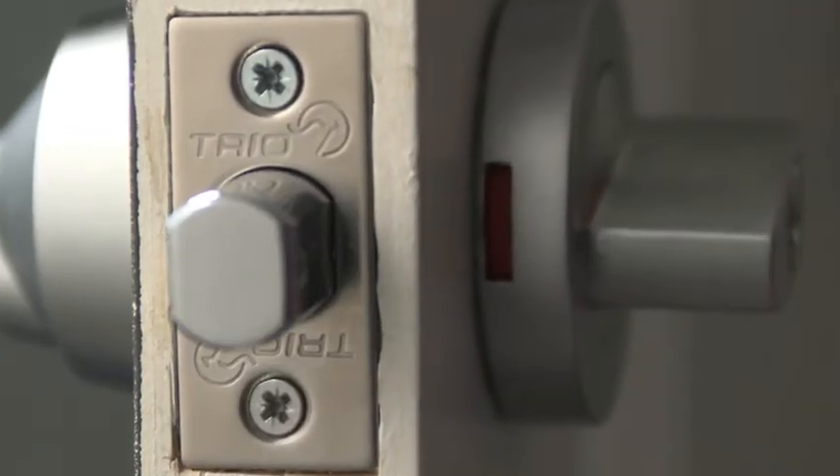And there you have it, a fully installed deadbolt in under three minutes.